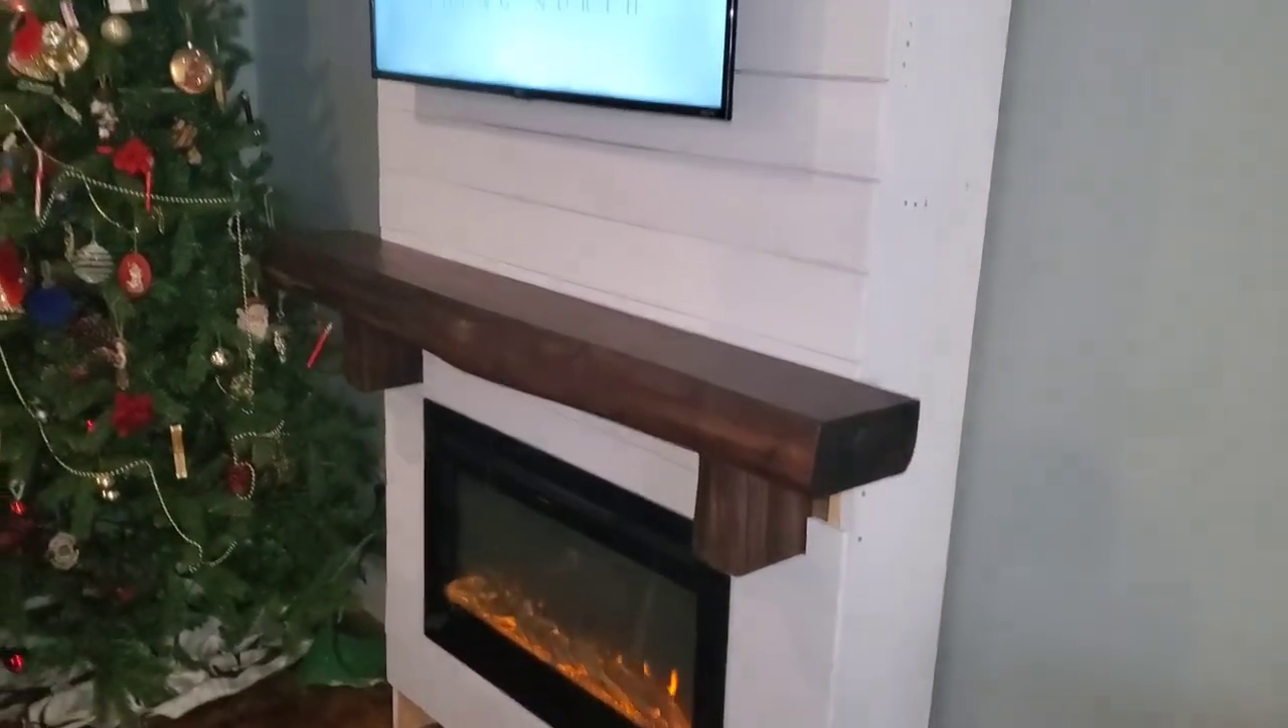The fireplace is in.